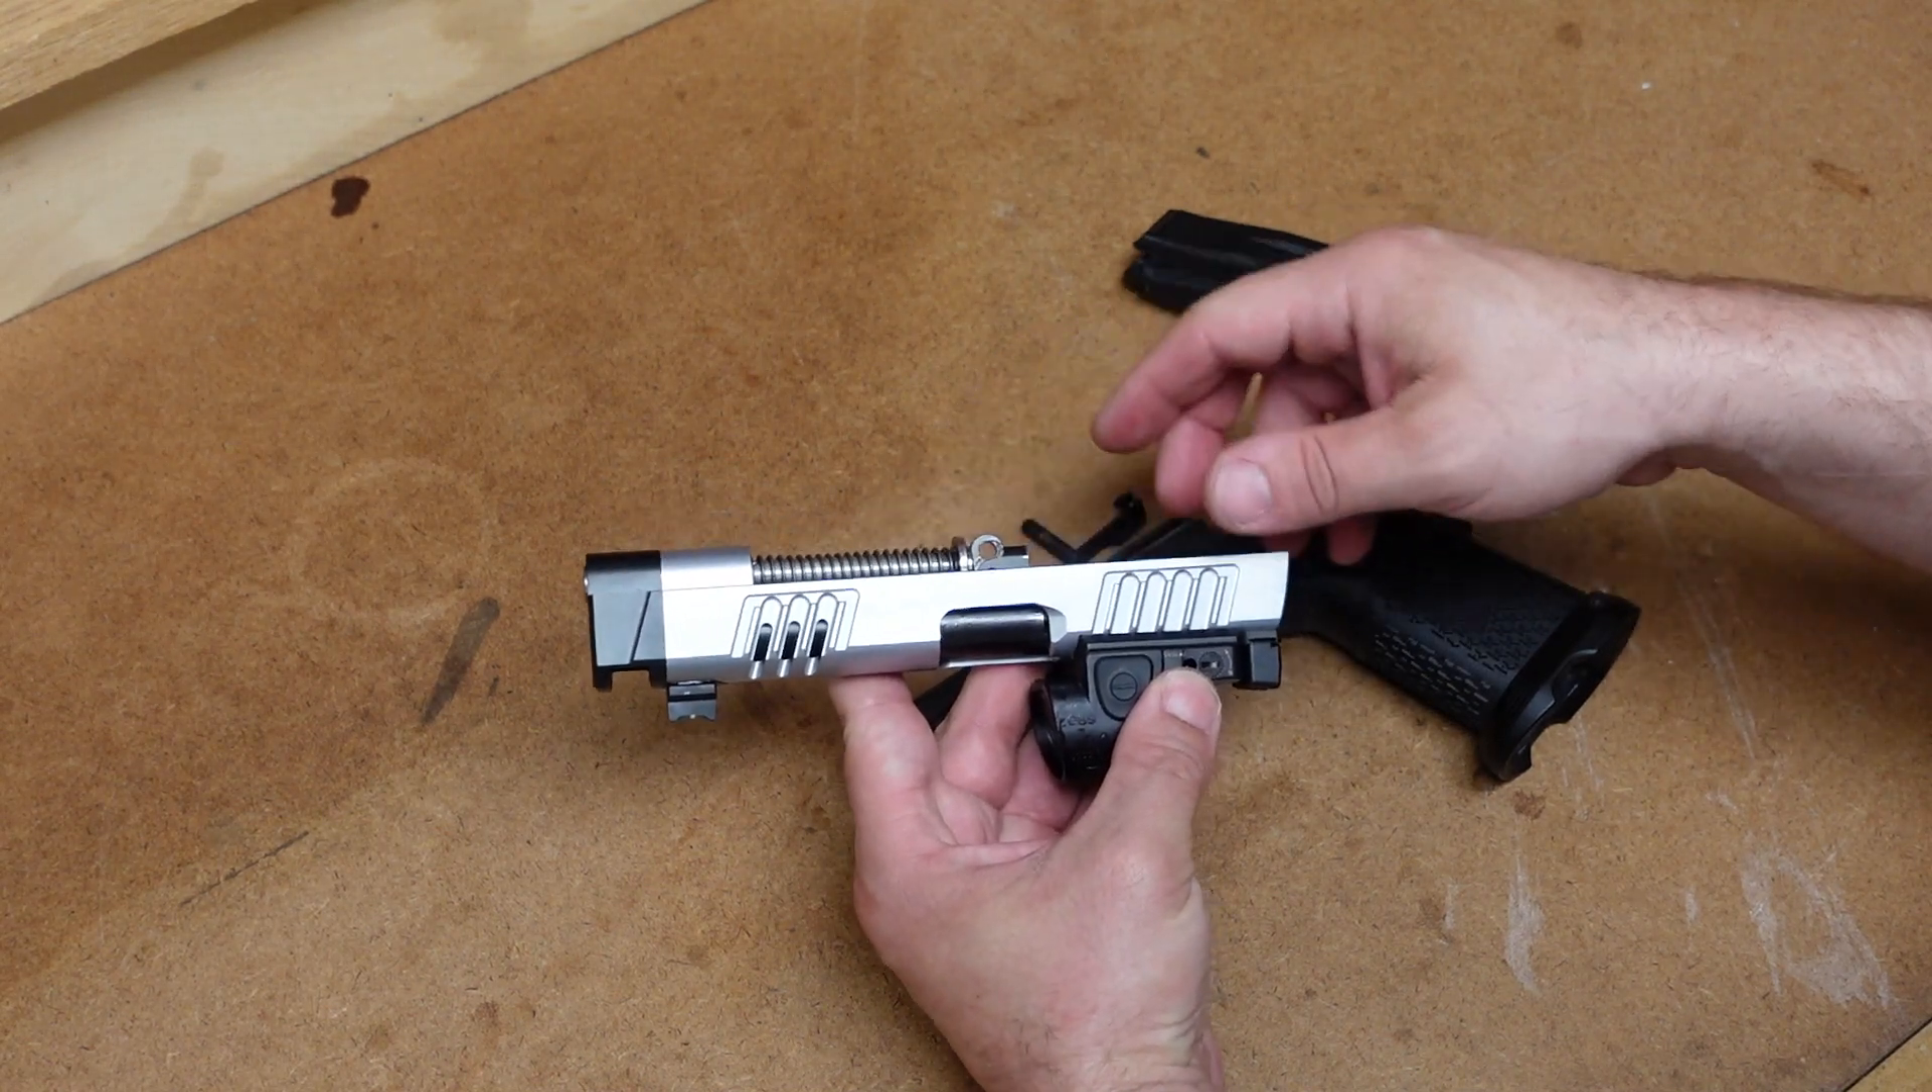Now your recoil spring is in the firearm again.